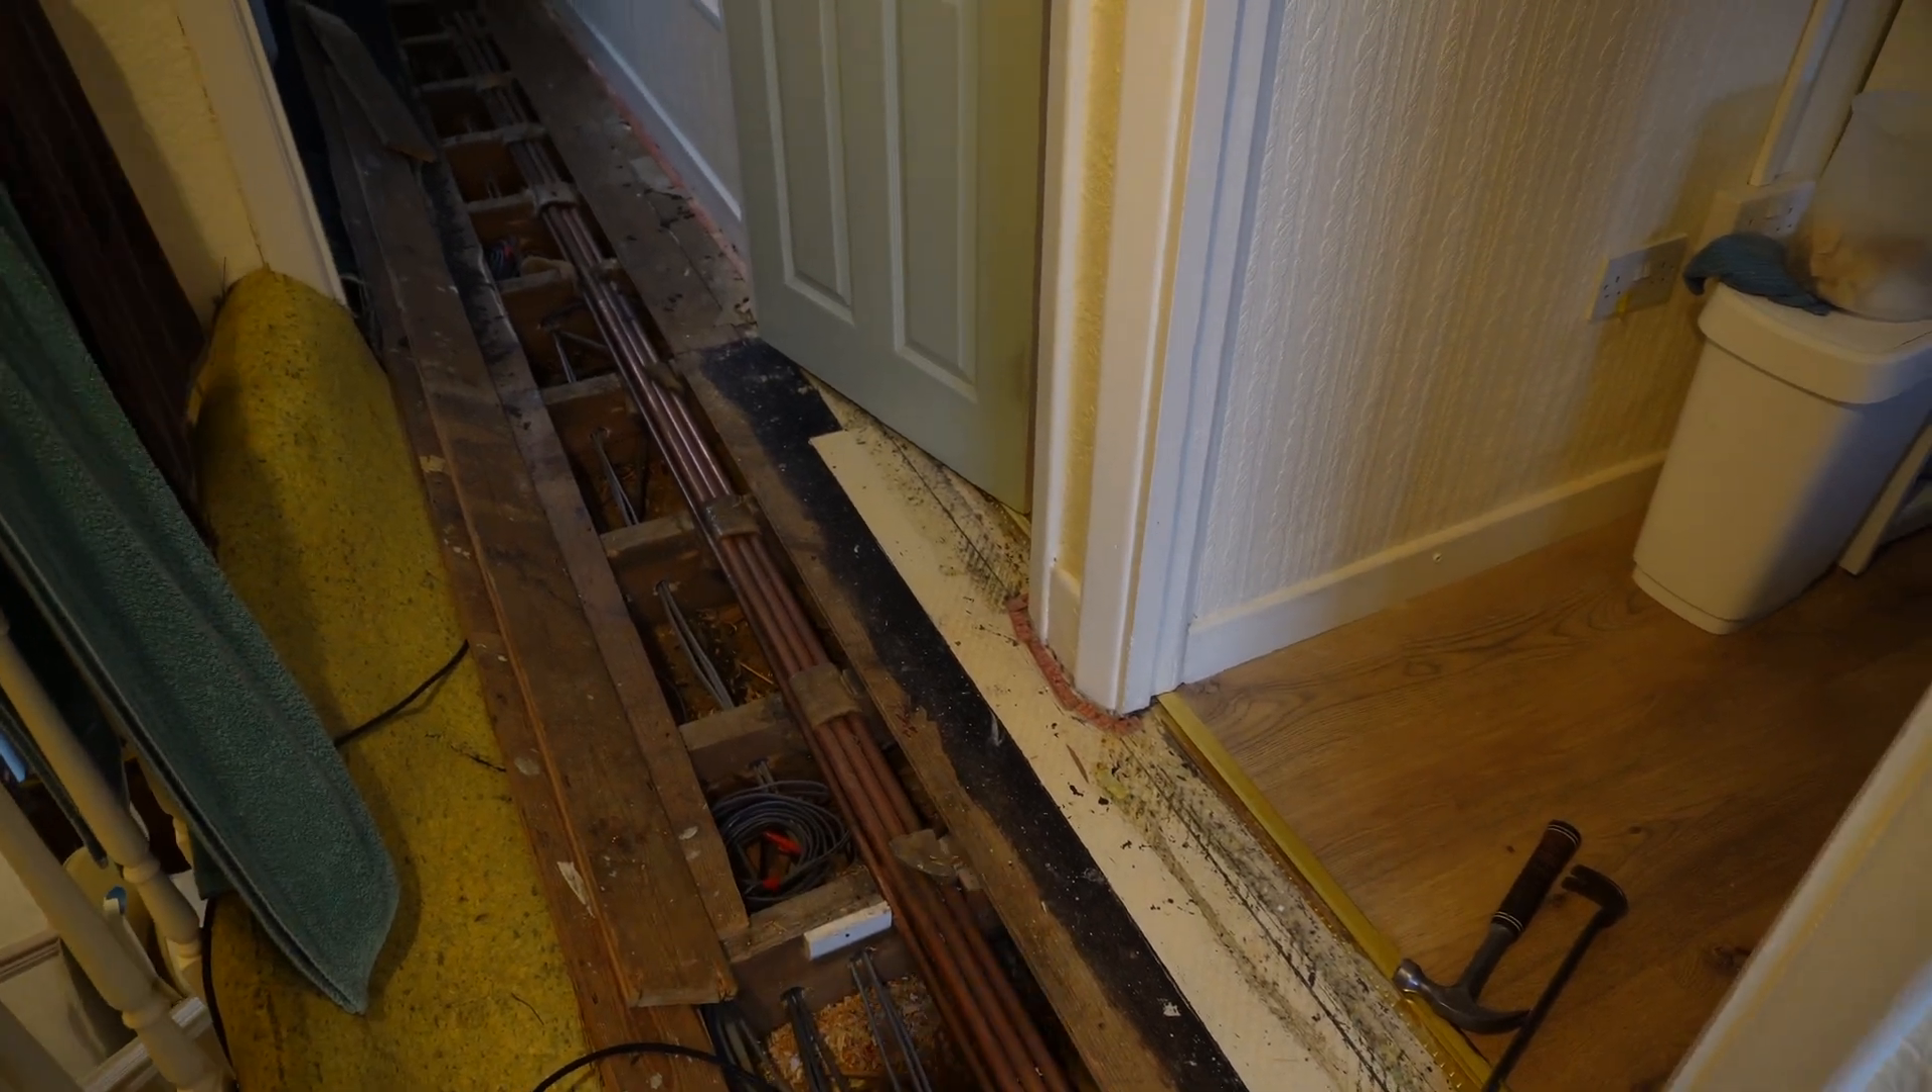So Kian's just whipped all the floor up. So he's got all that up, ready to go.